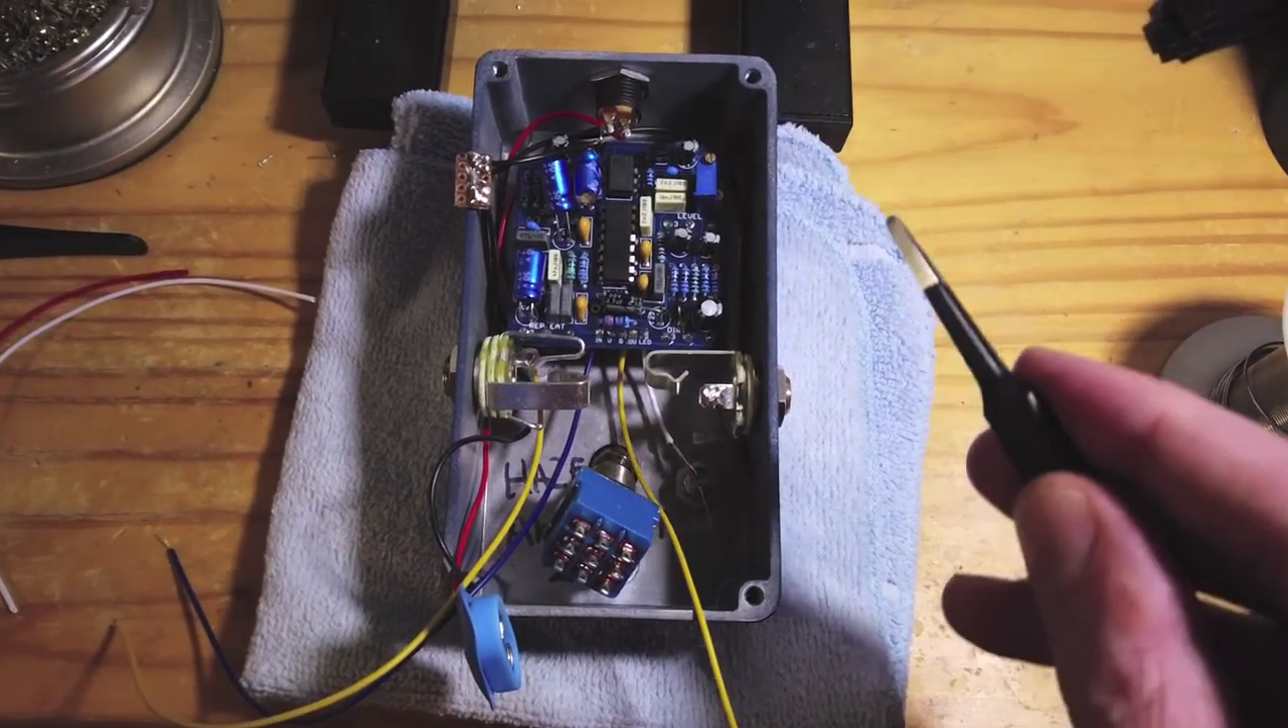I have wired up everything but the switch and I think everything's going to work out just fine.